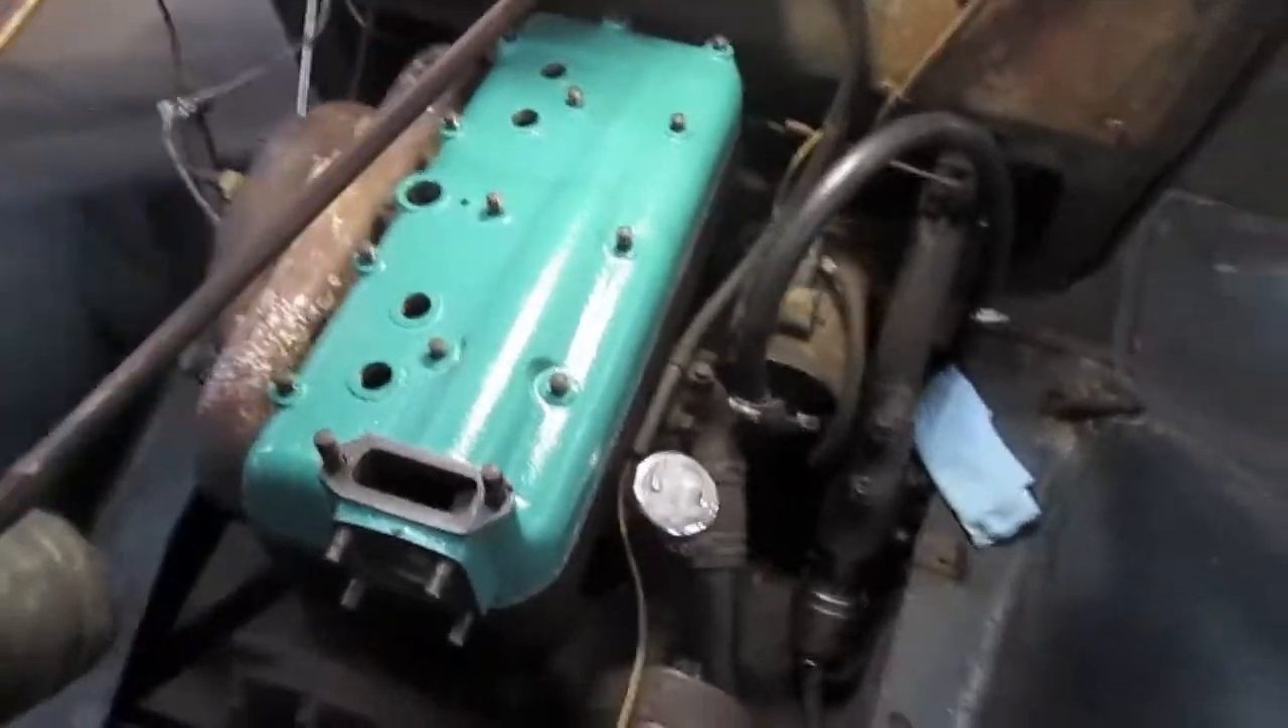All right, so we've got the head on. And now we're going to start putting the bolts on.